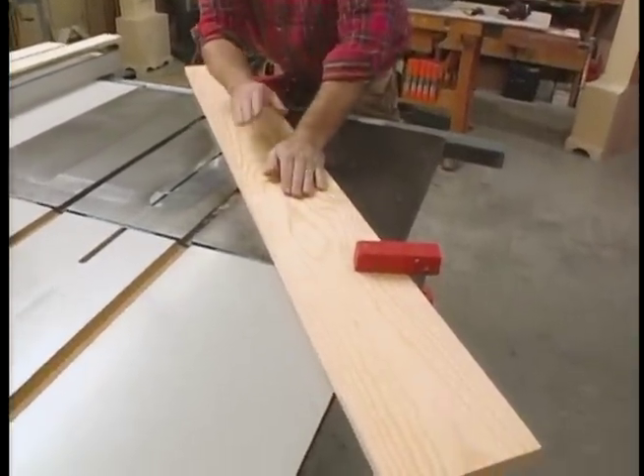To make the cove, I've taken a board with a nice straight edge and clamped it to the table saw surface.